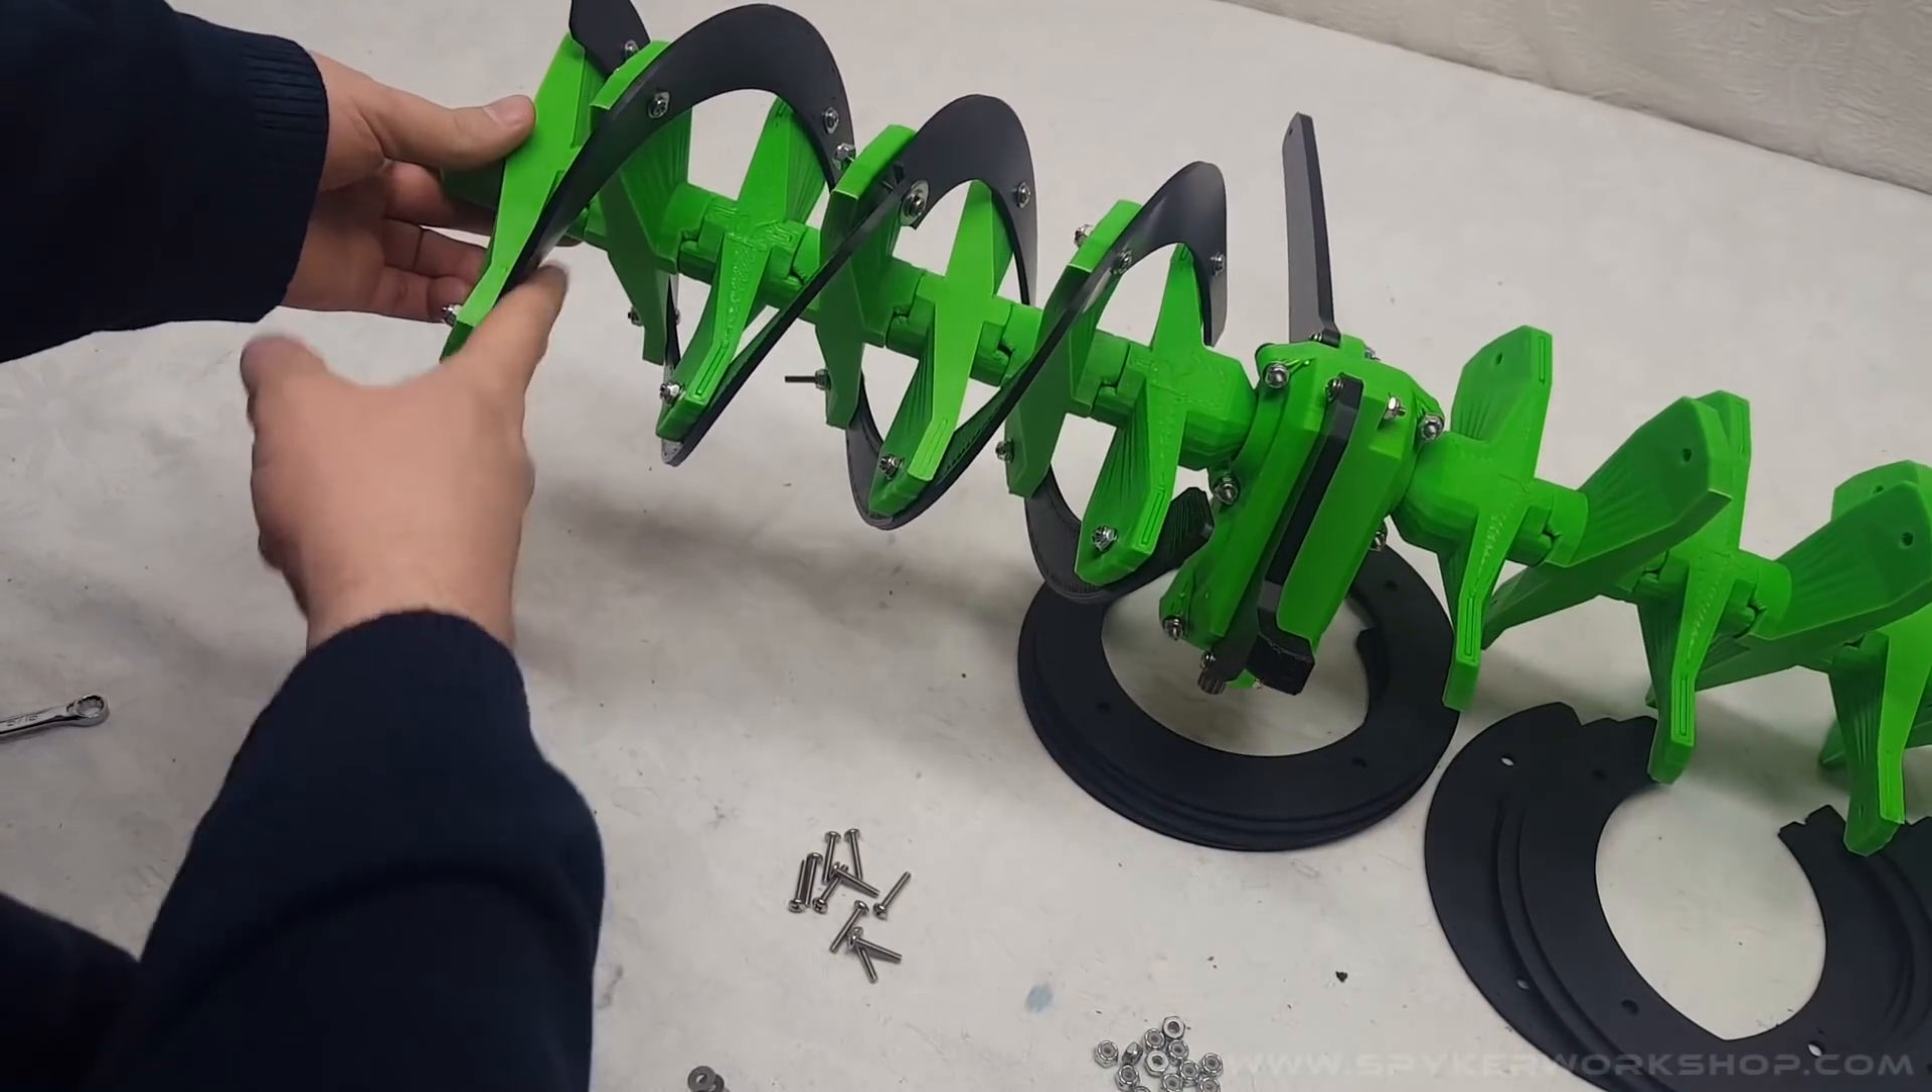So here I almost have the right side done. I got these blades on here.